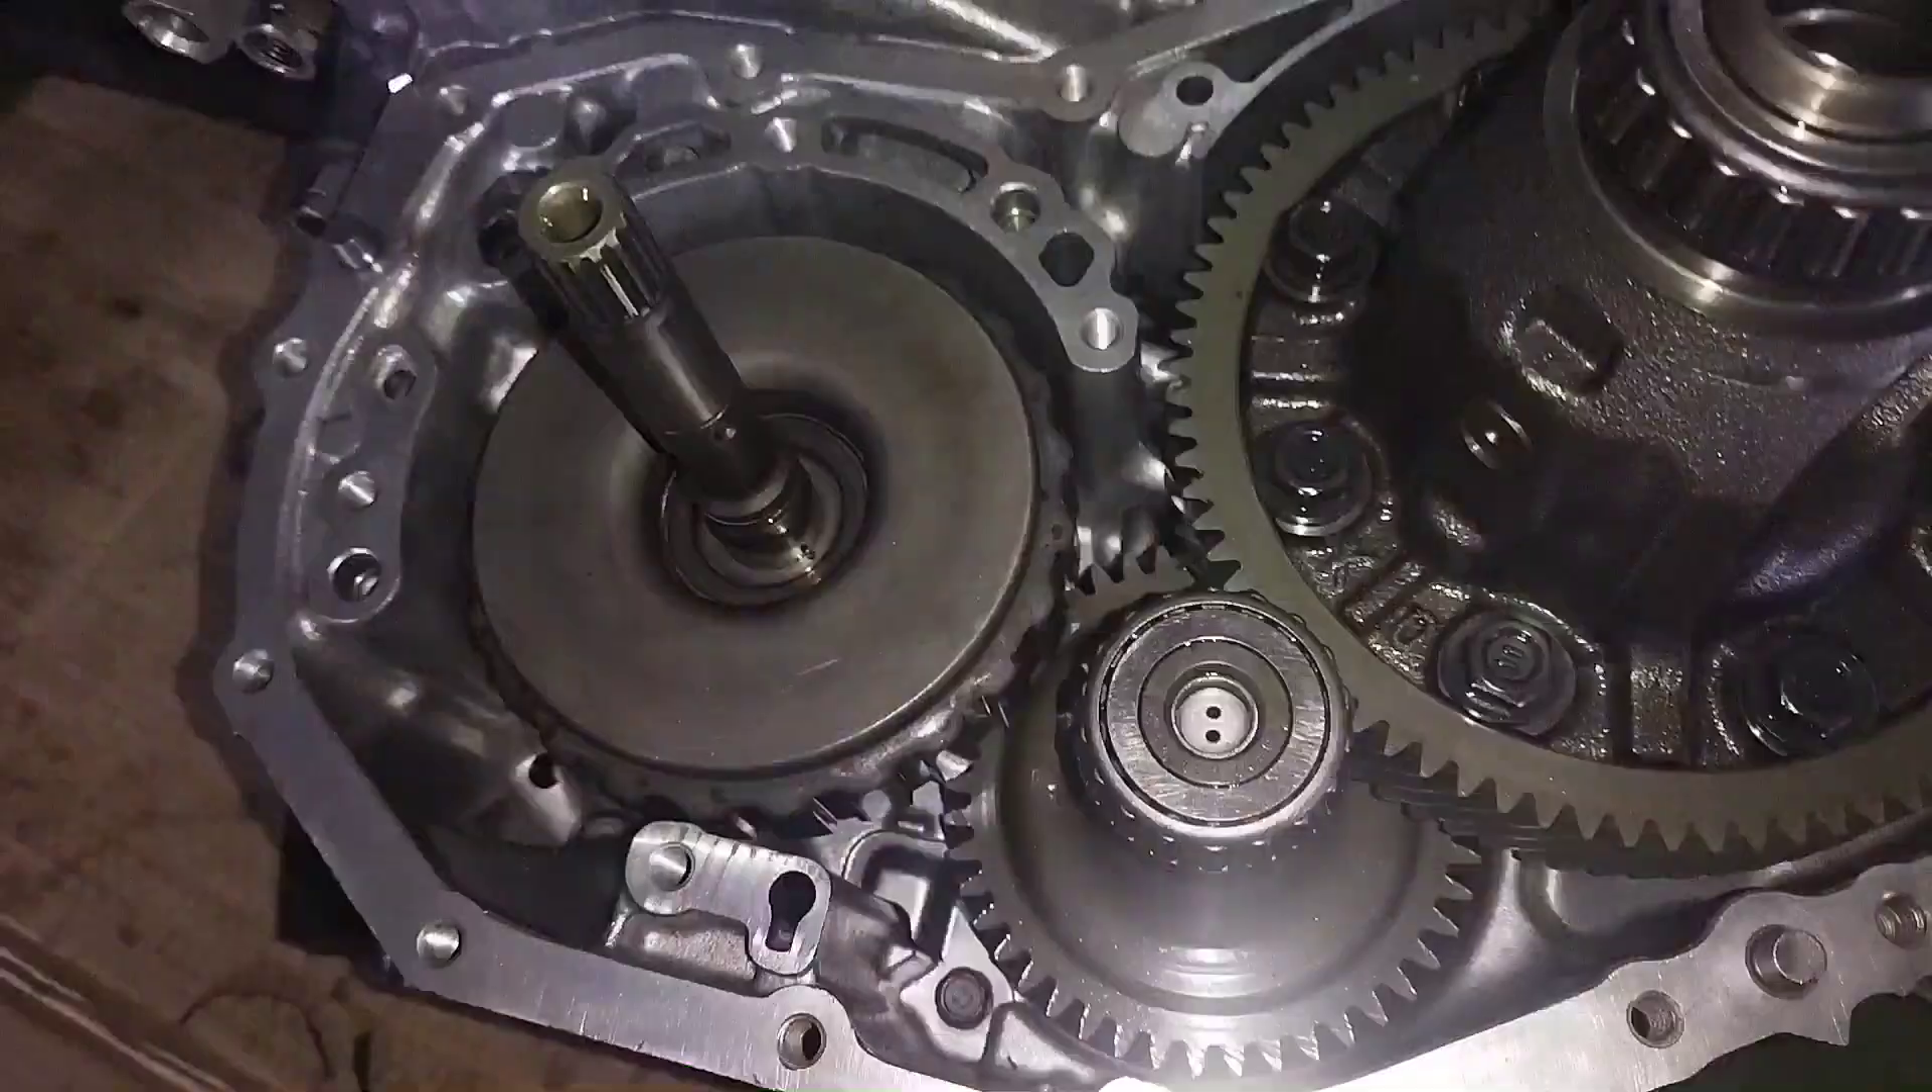Oke Setelah Terpasang Semuanya Ini Sudah Terpasang Untuk Gear Diferensial Begitu Ya.